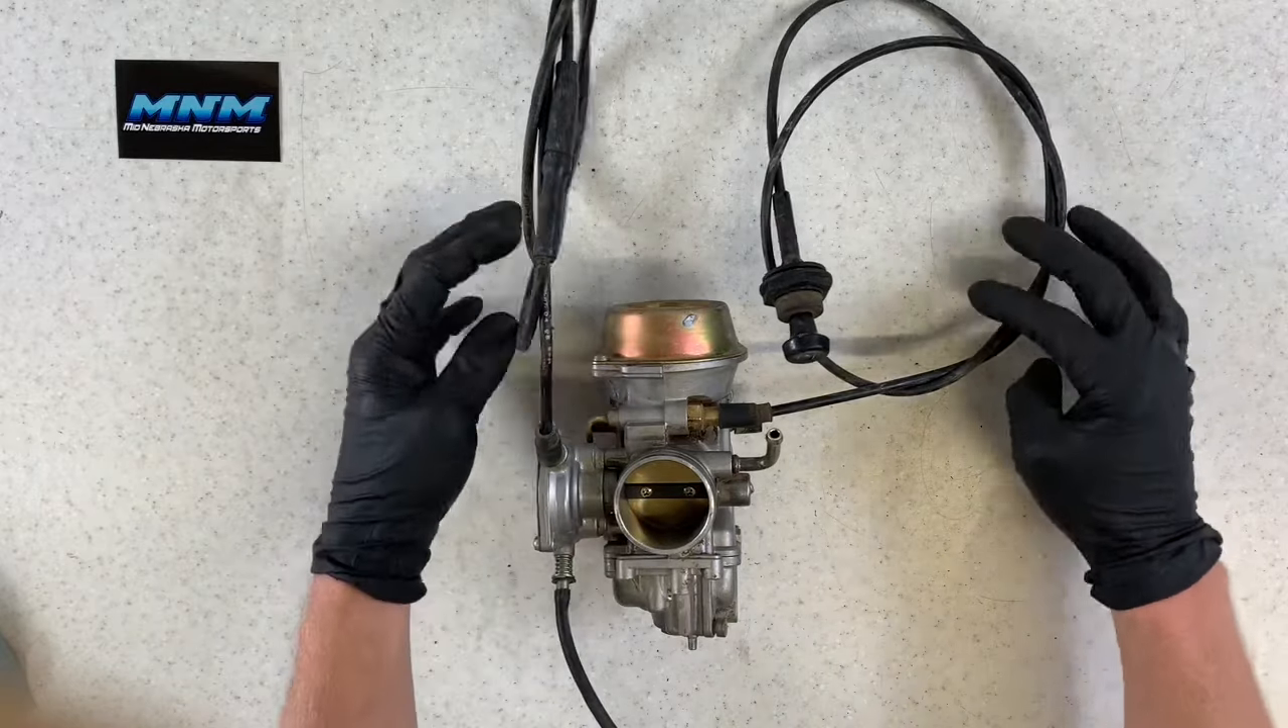We've got the cables that we pulled off with the carburetor here.